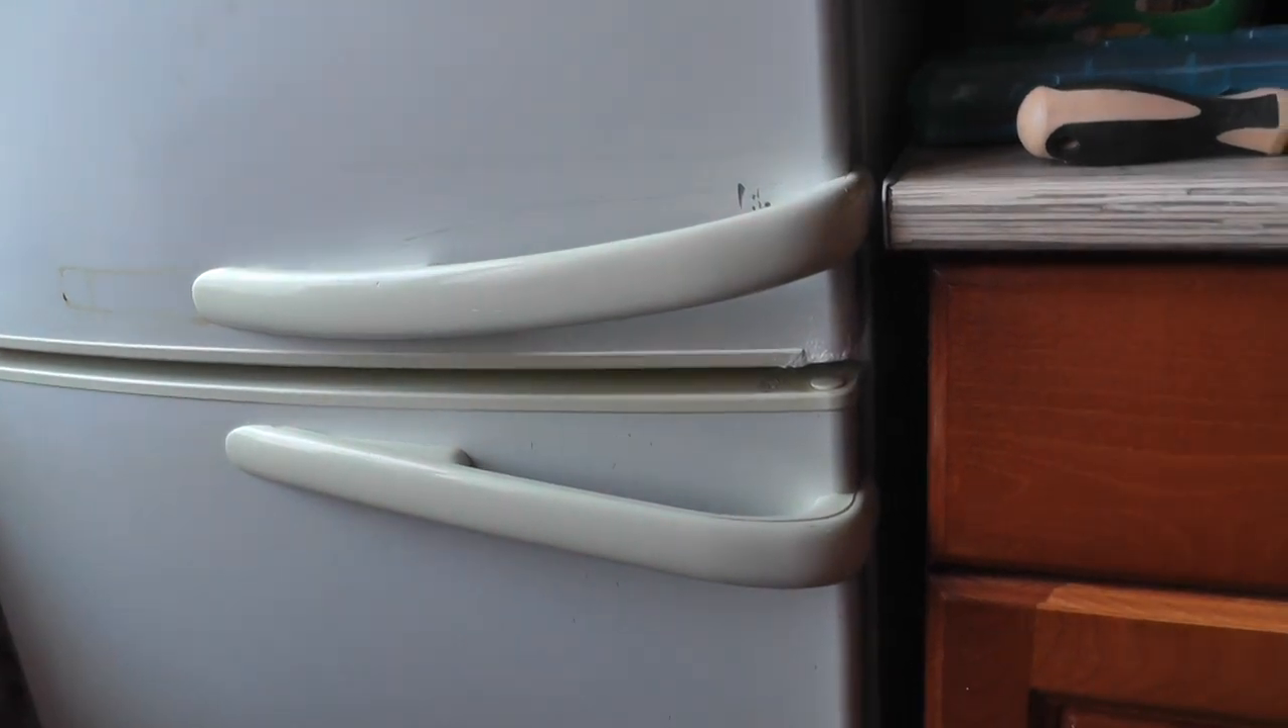Ну вот Все Ручки Стоят на месте Защелкнуты.